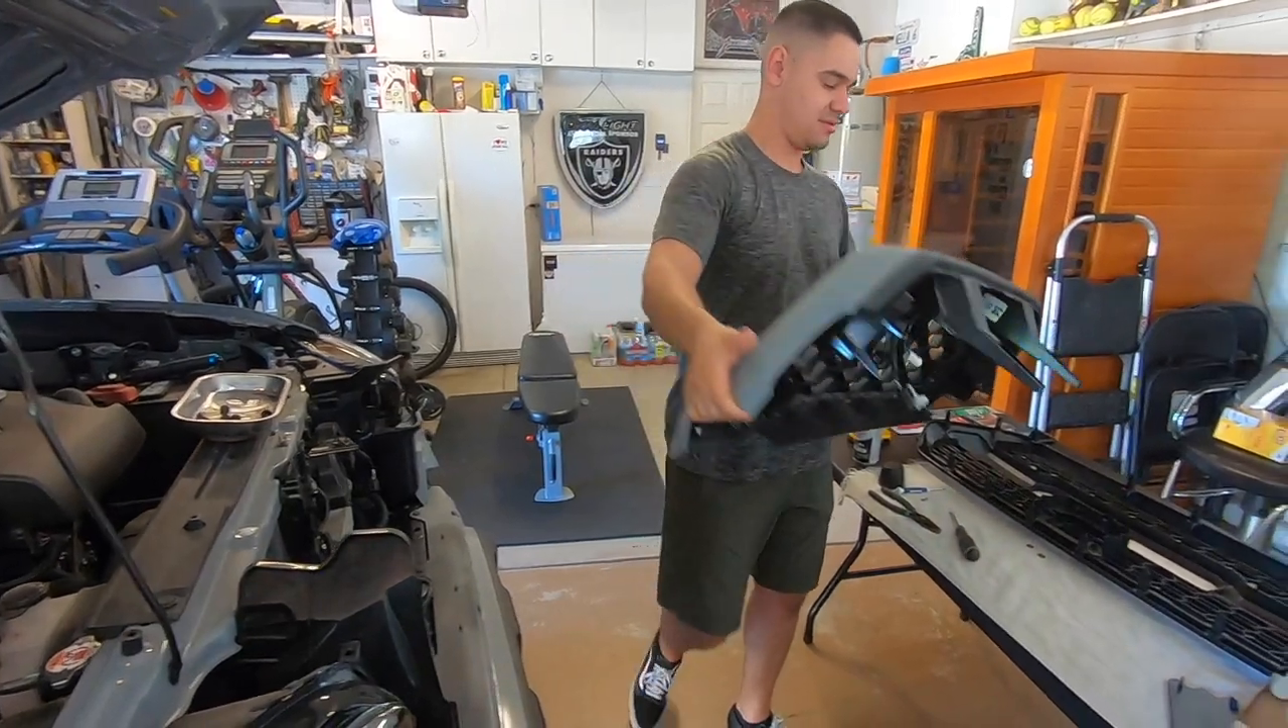Yeah the whole grill came off just like that.